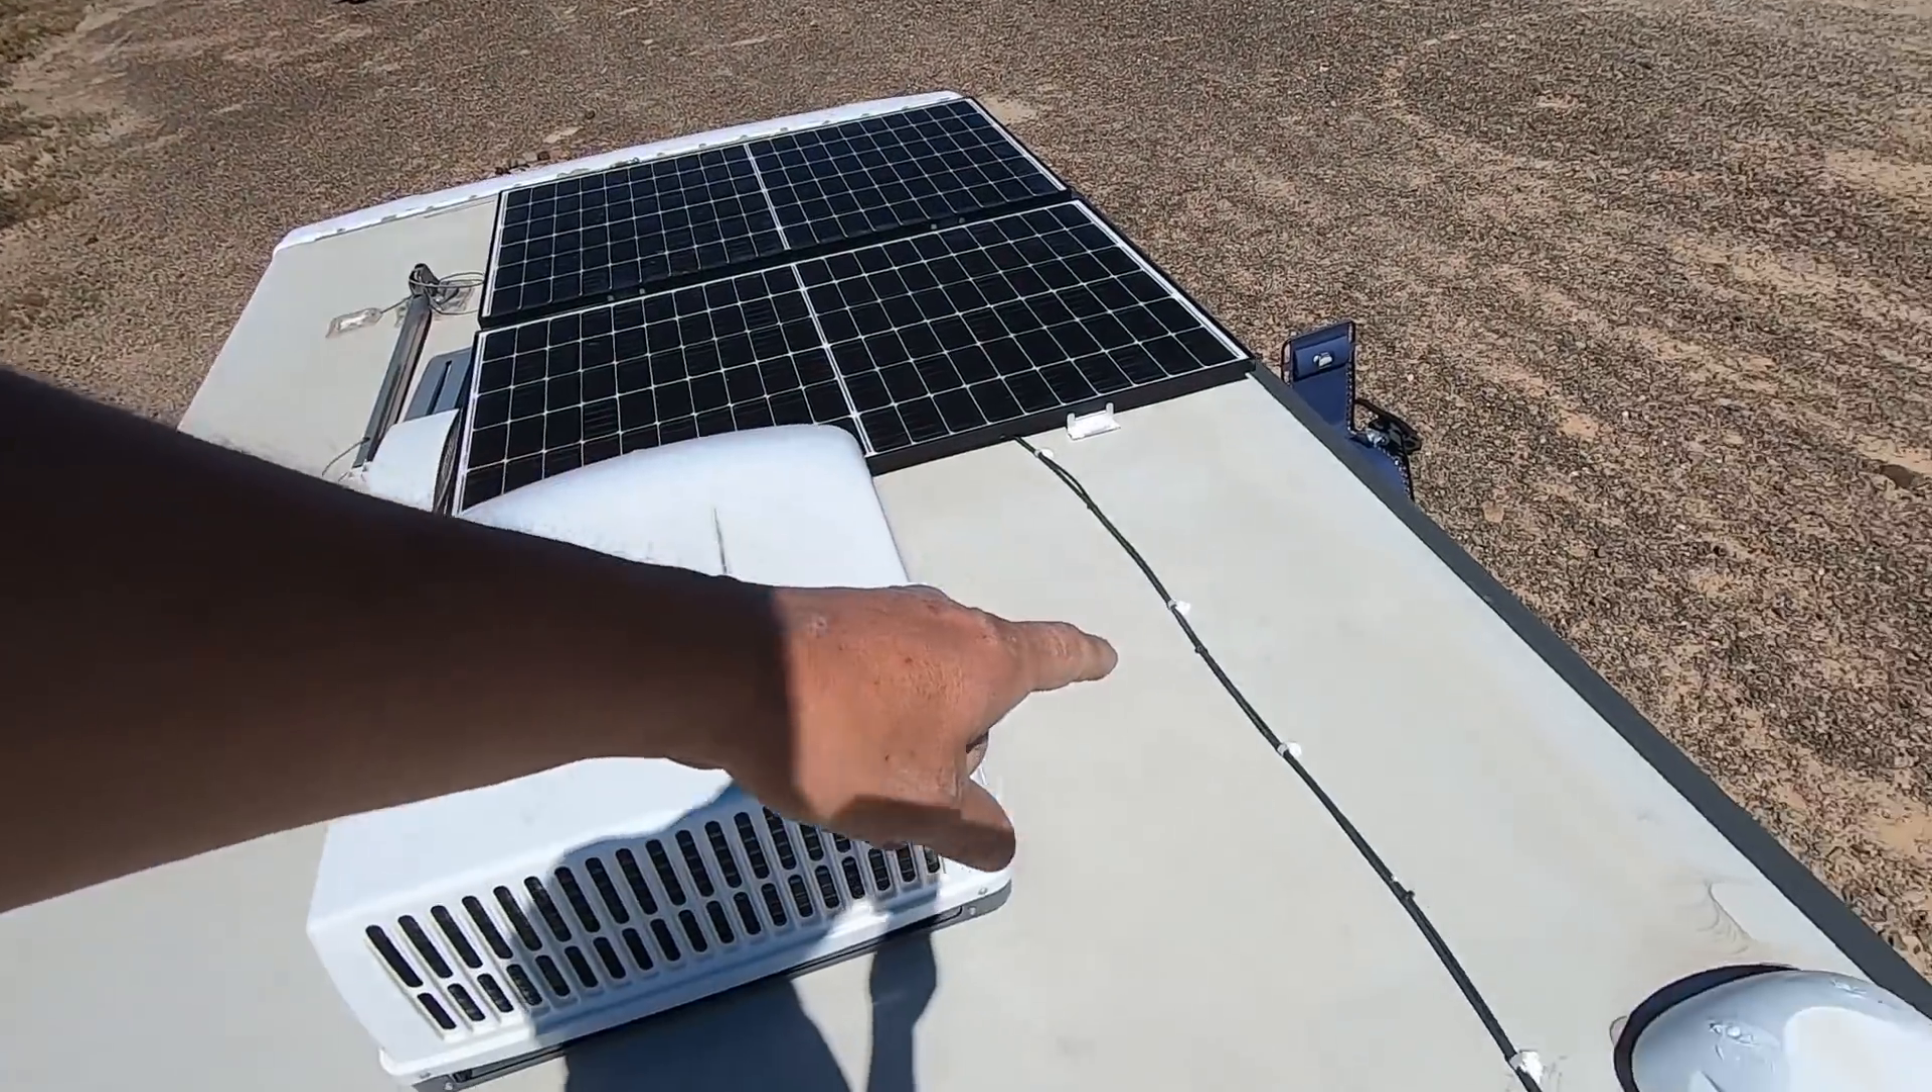I have the wires tied down and fastened to the roof they're not going to slide.